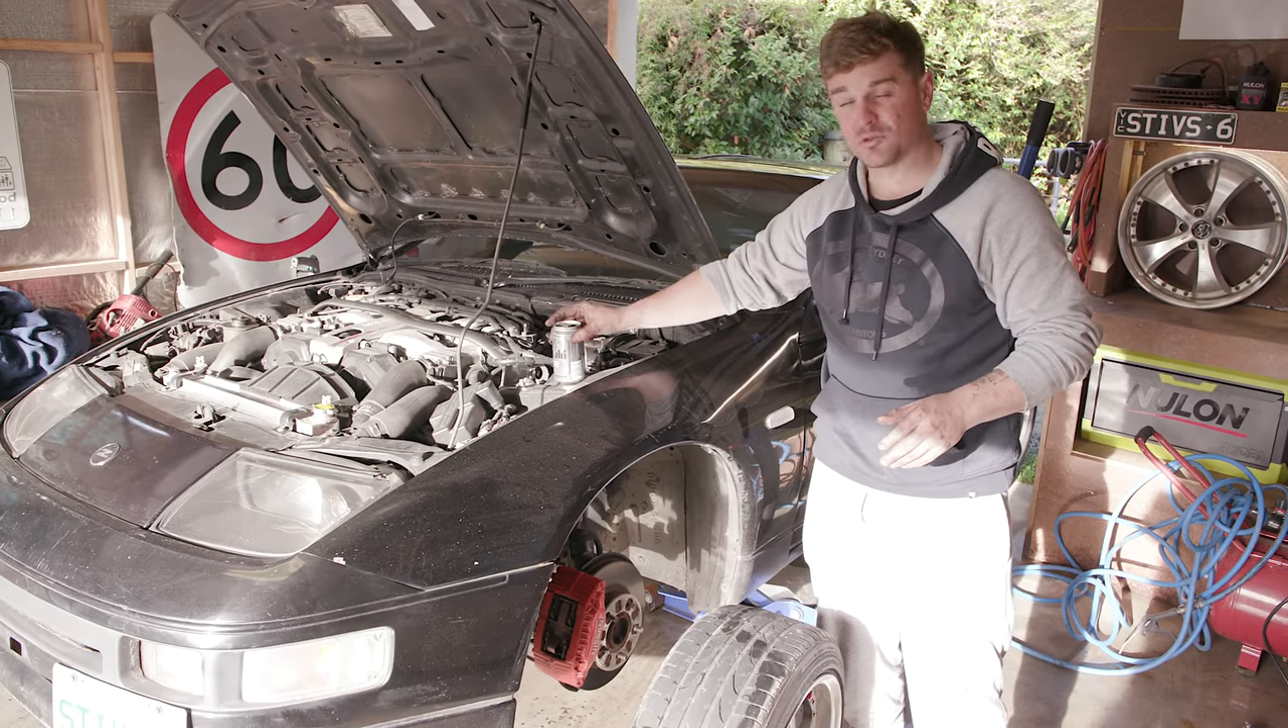Just about to put the wheel back on.